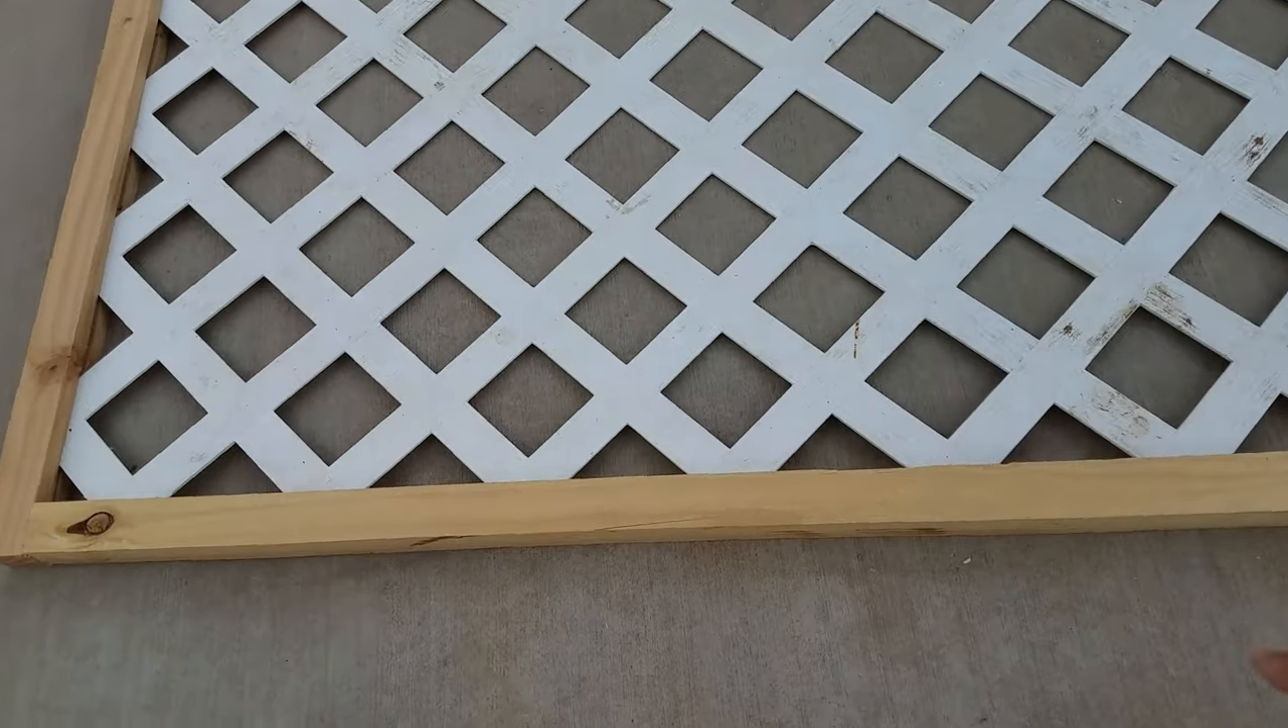So here's one lattice panel mocked up everything fits well.